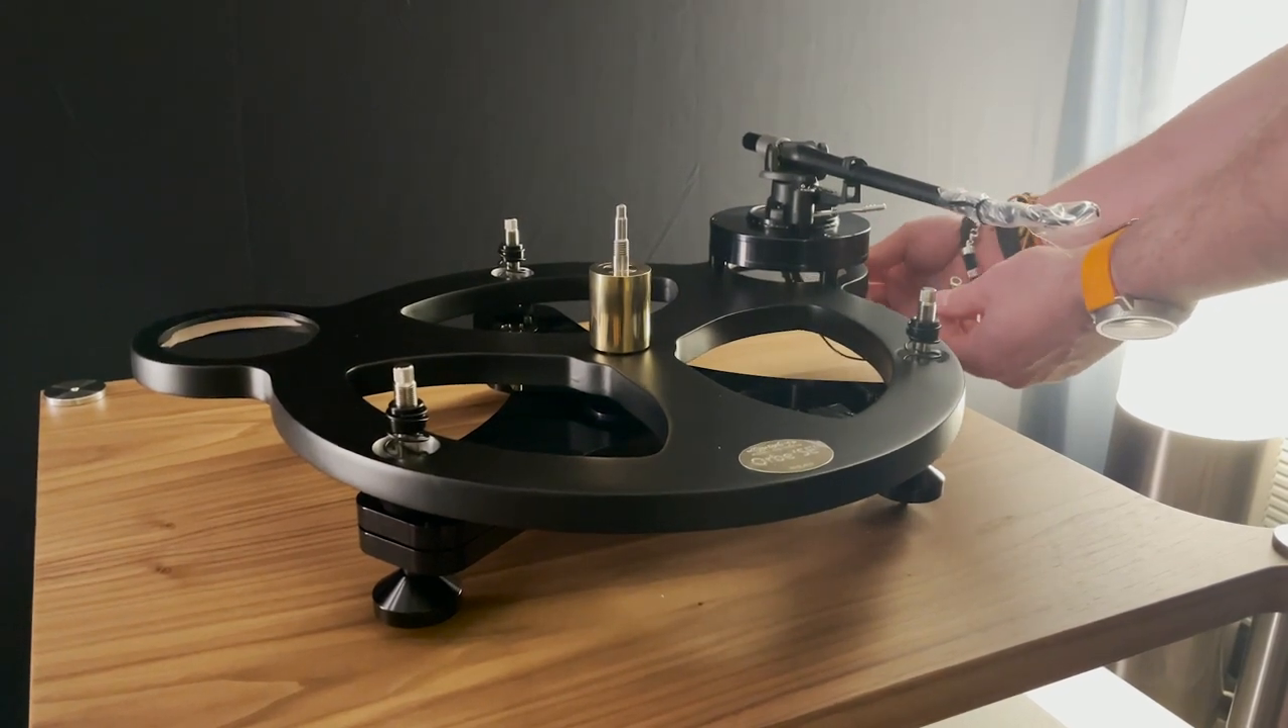All right now the Tone Arm's fitted.